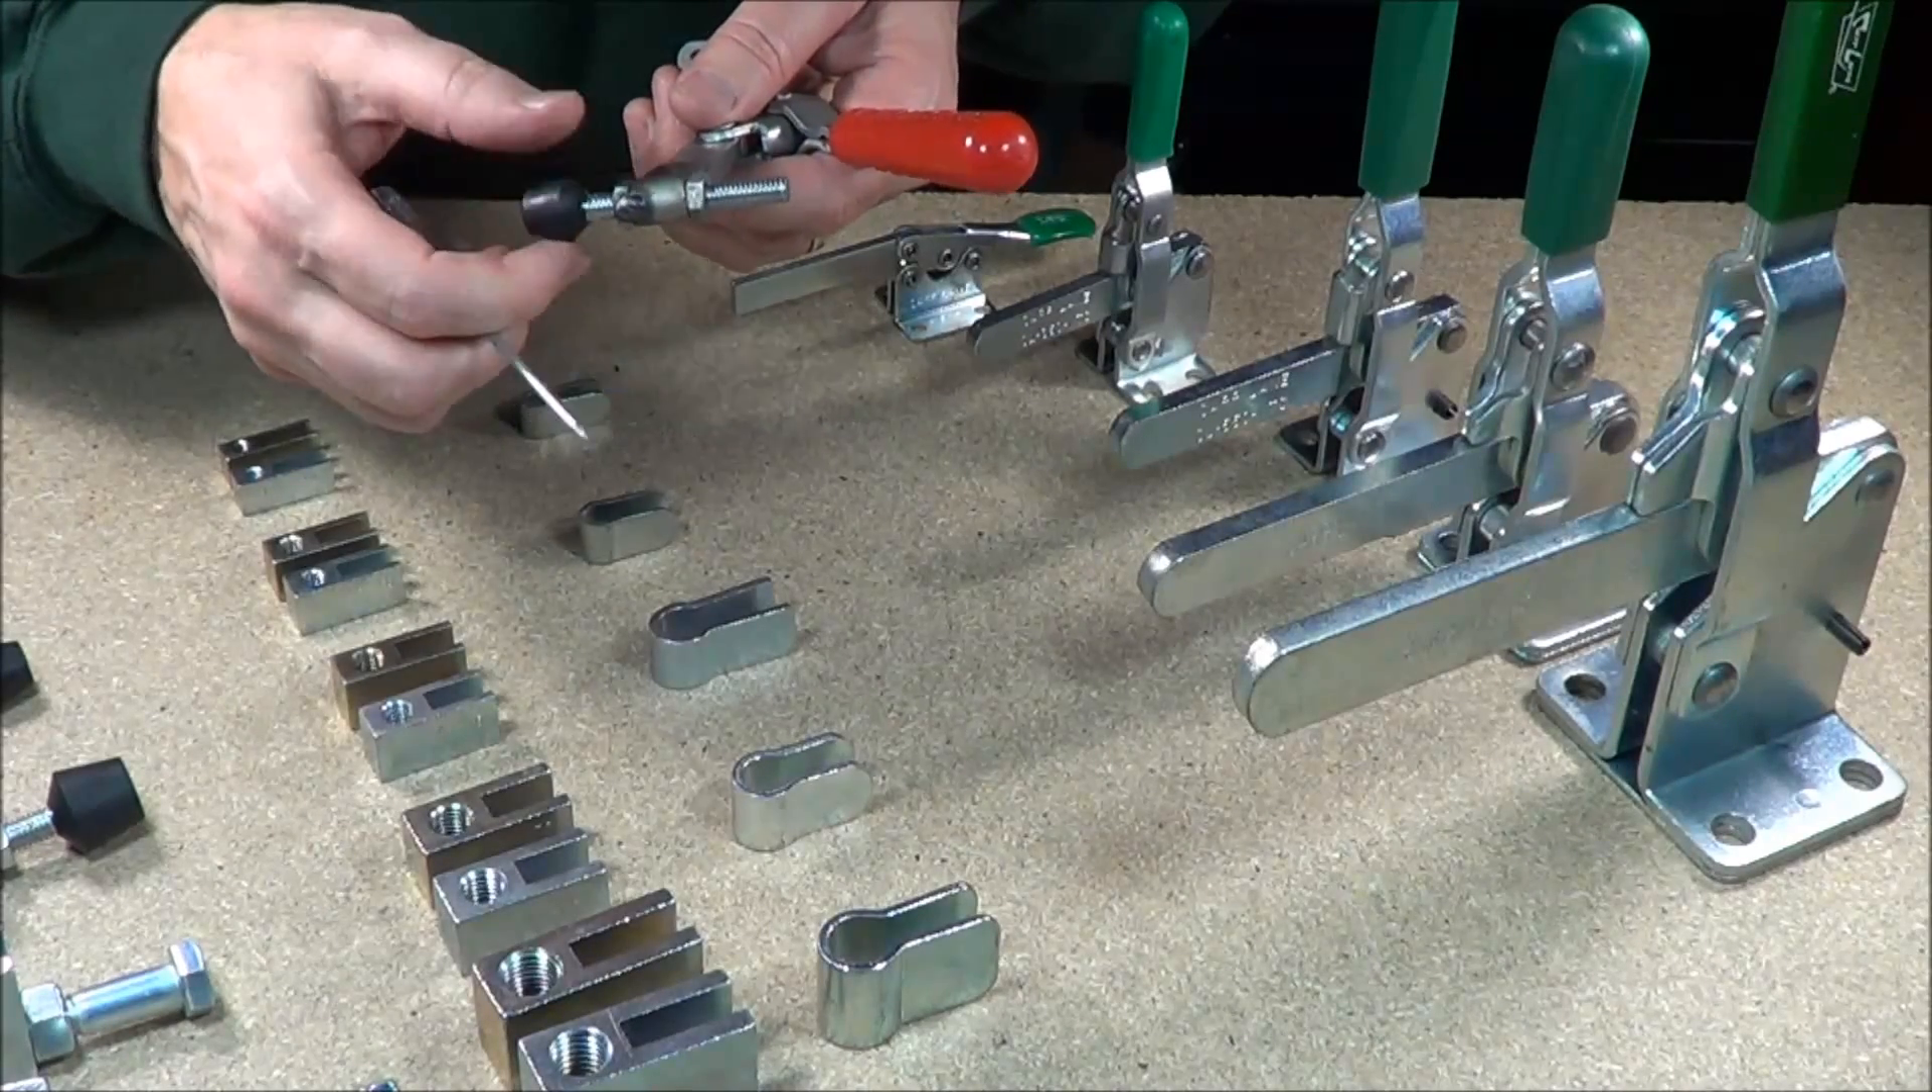But what happens is you have this extra thread that sticks out the top.